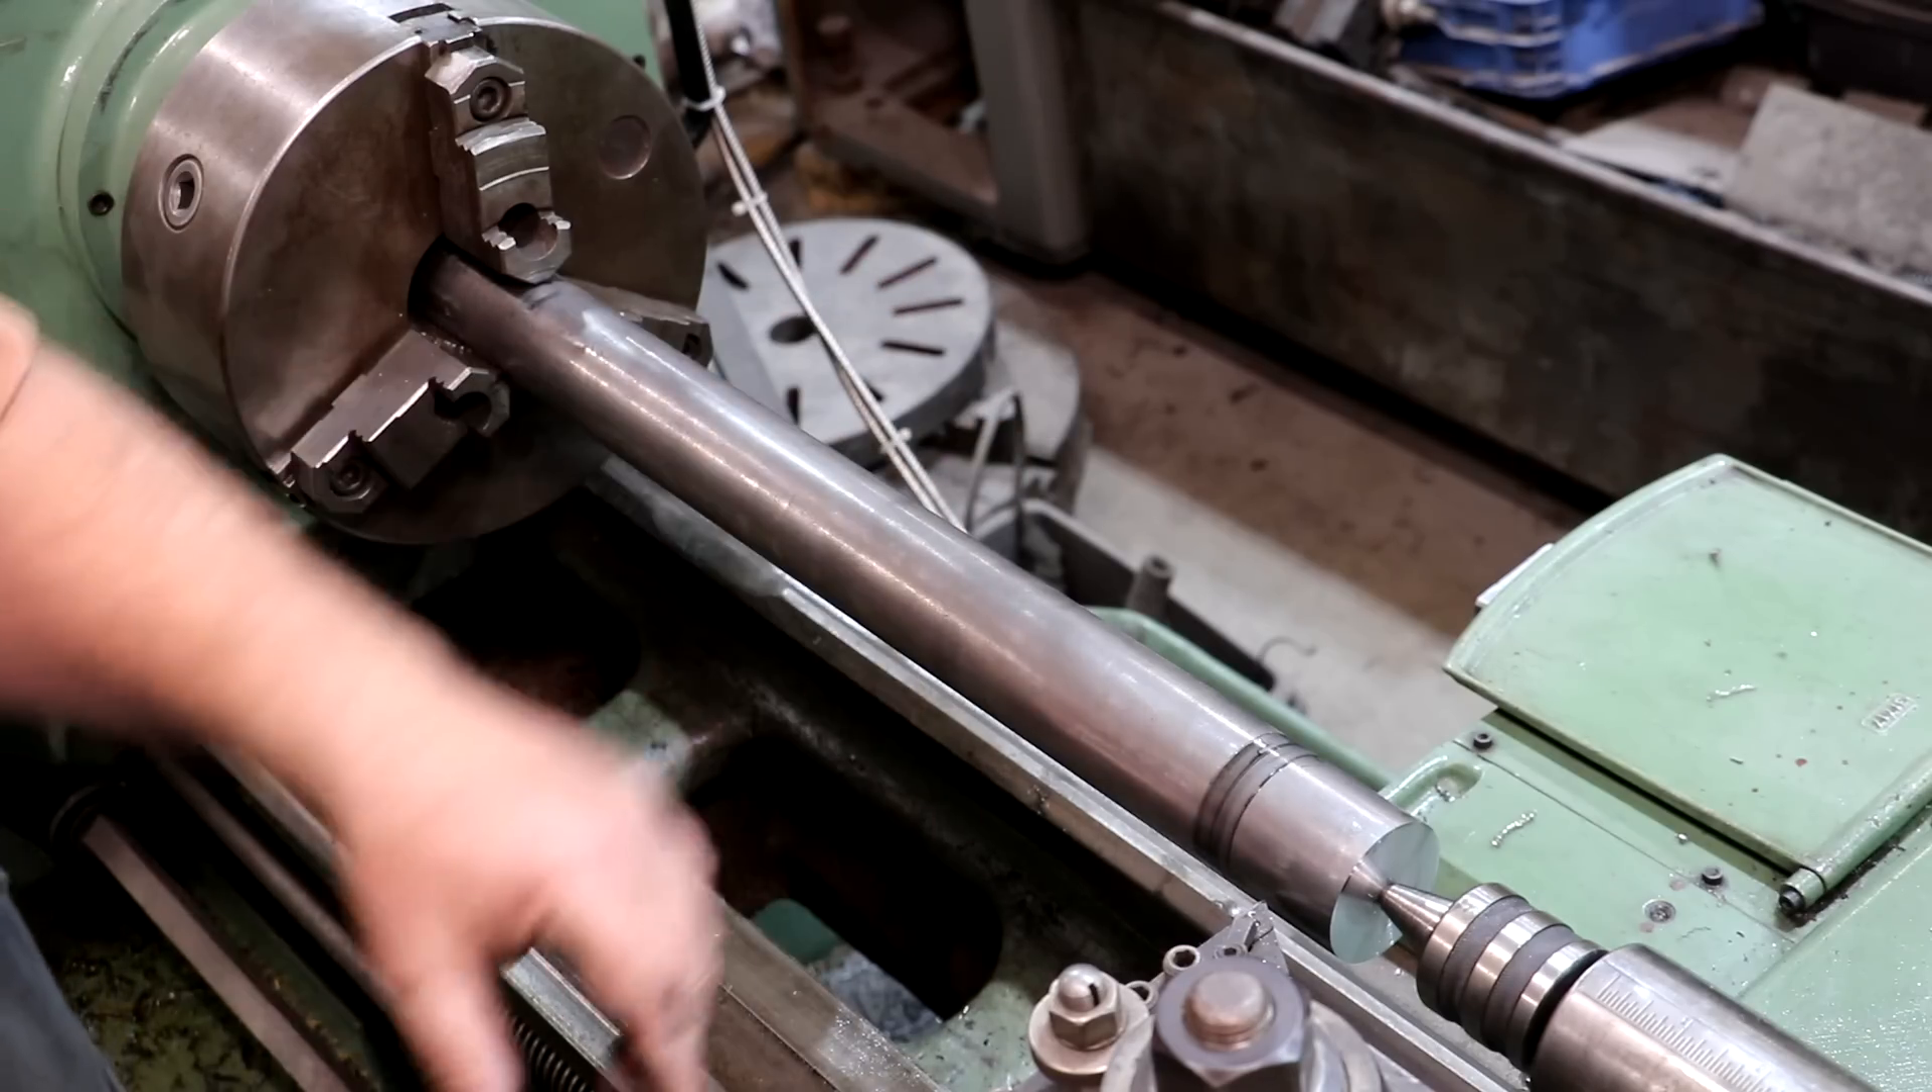We've got our end supported now with a, uh, live center.